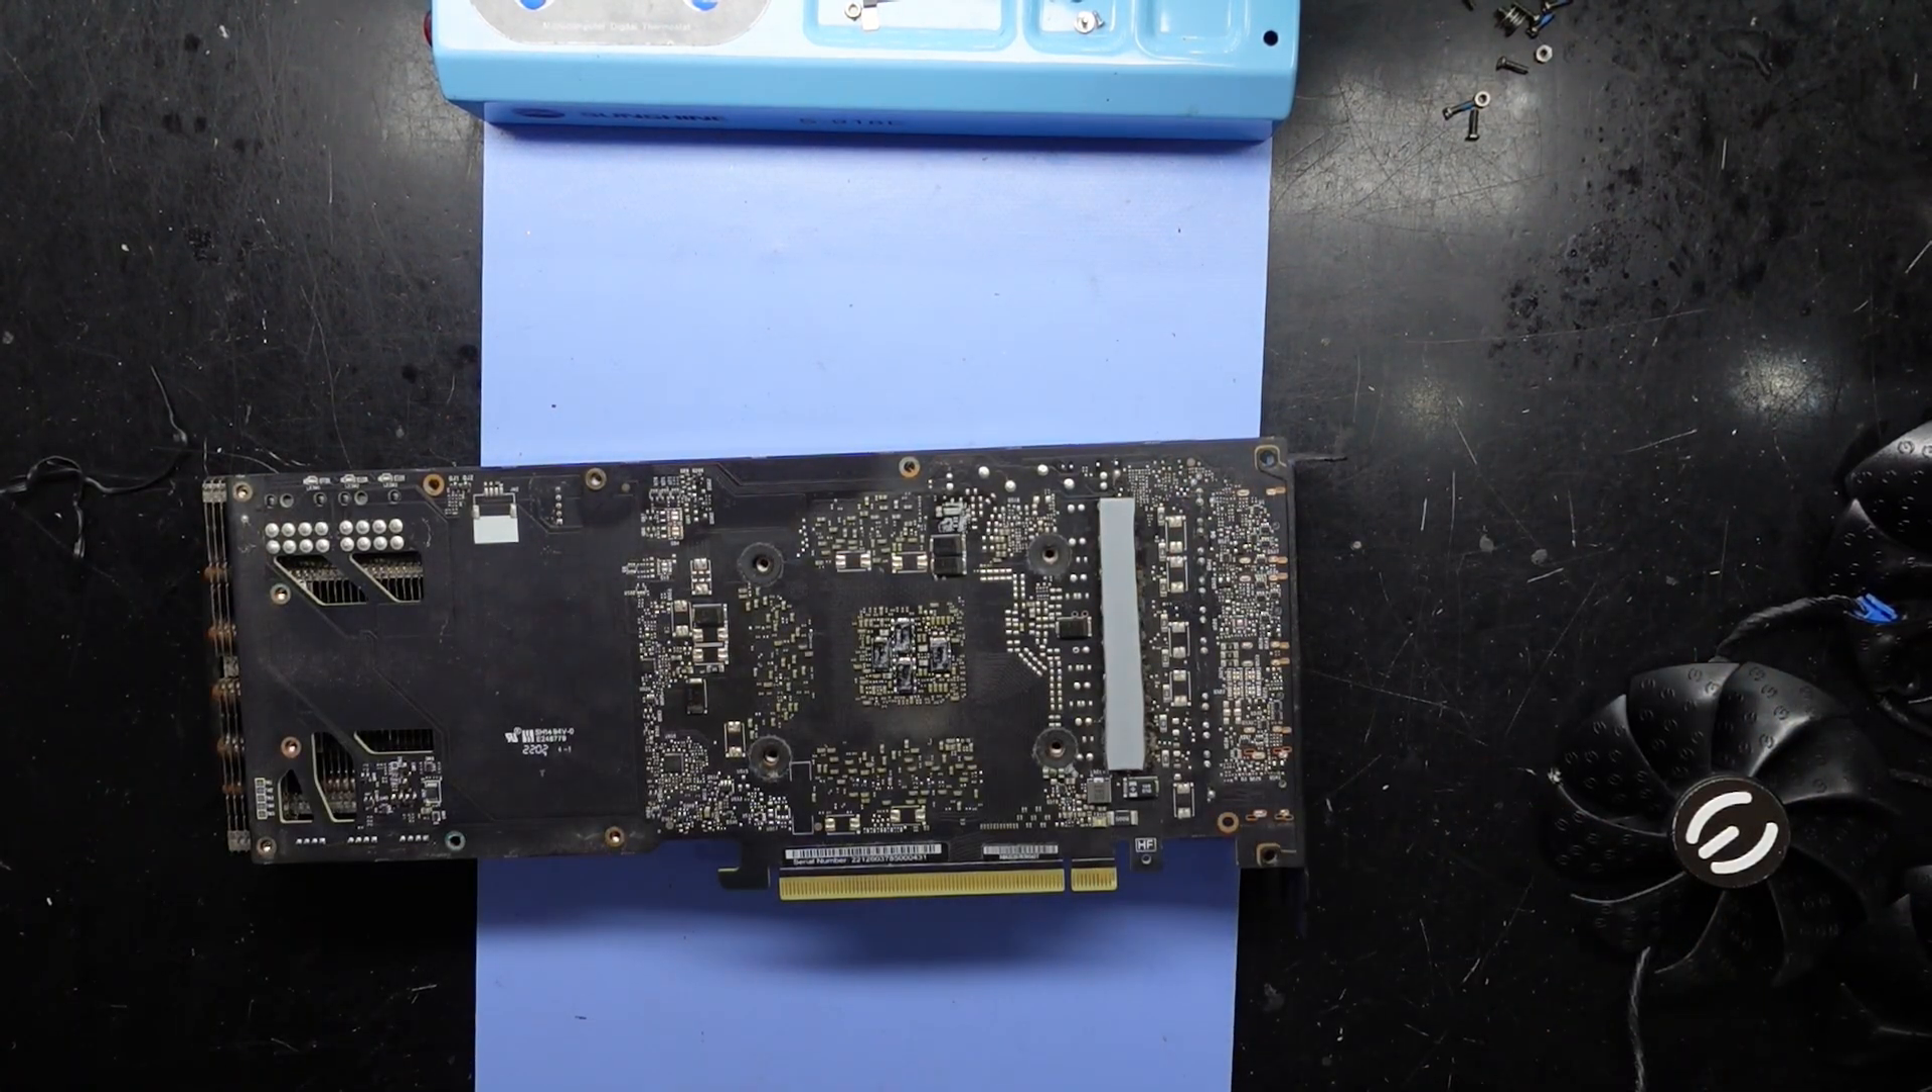One back plate off. Not seeing any more hidden secret screws.